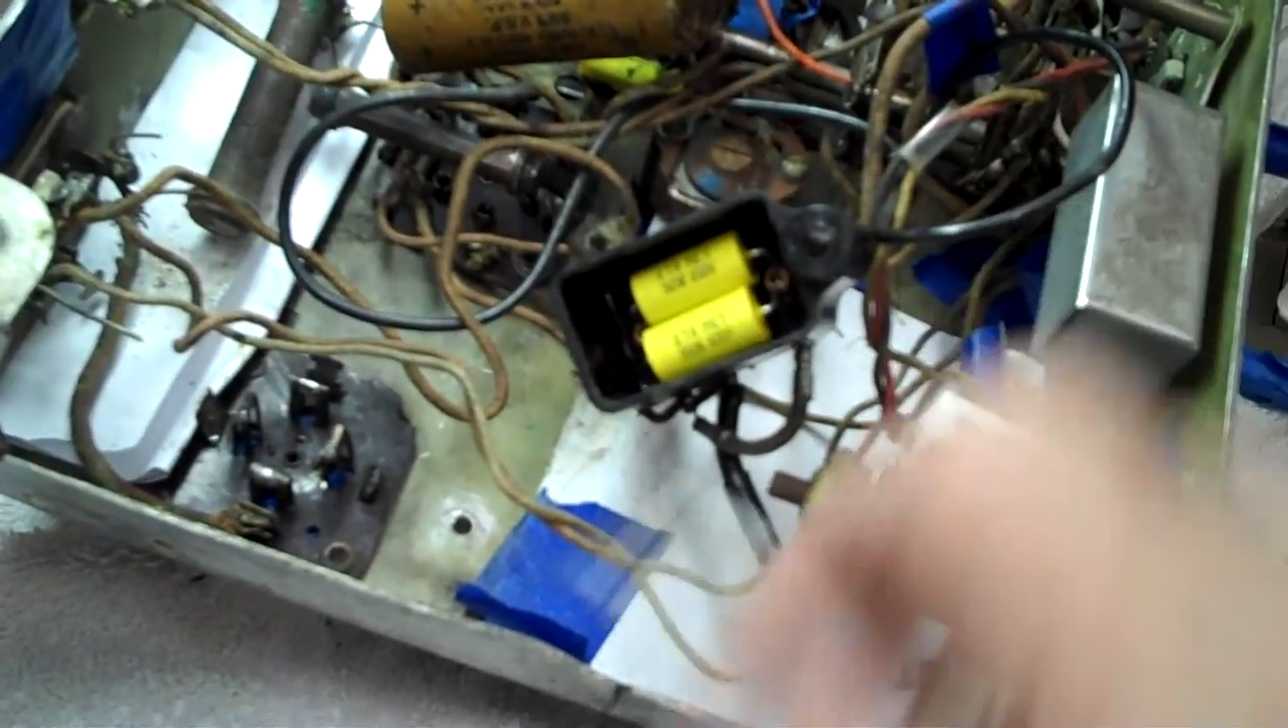Right here we have the second bakelite block cleaned out the twin 0 .09 microfarad capacitors are in.